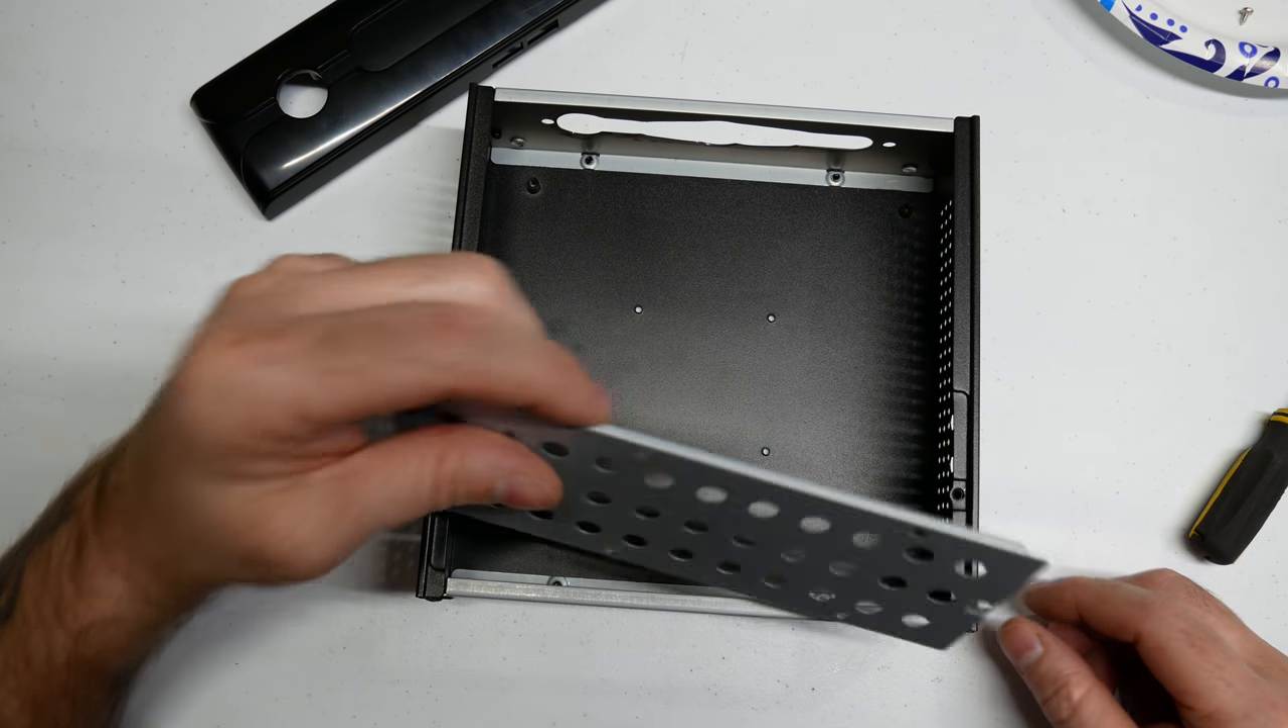This cross brace here was removed and not used.